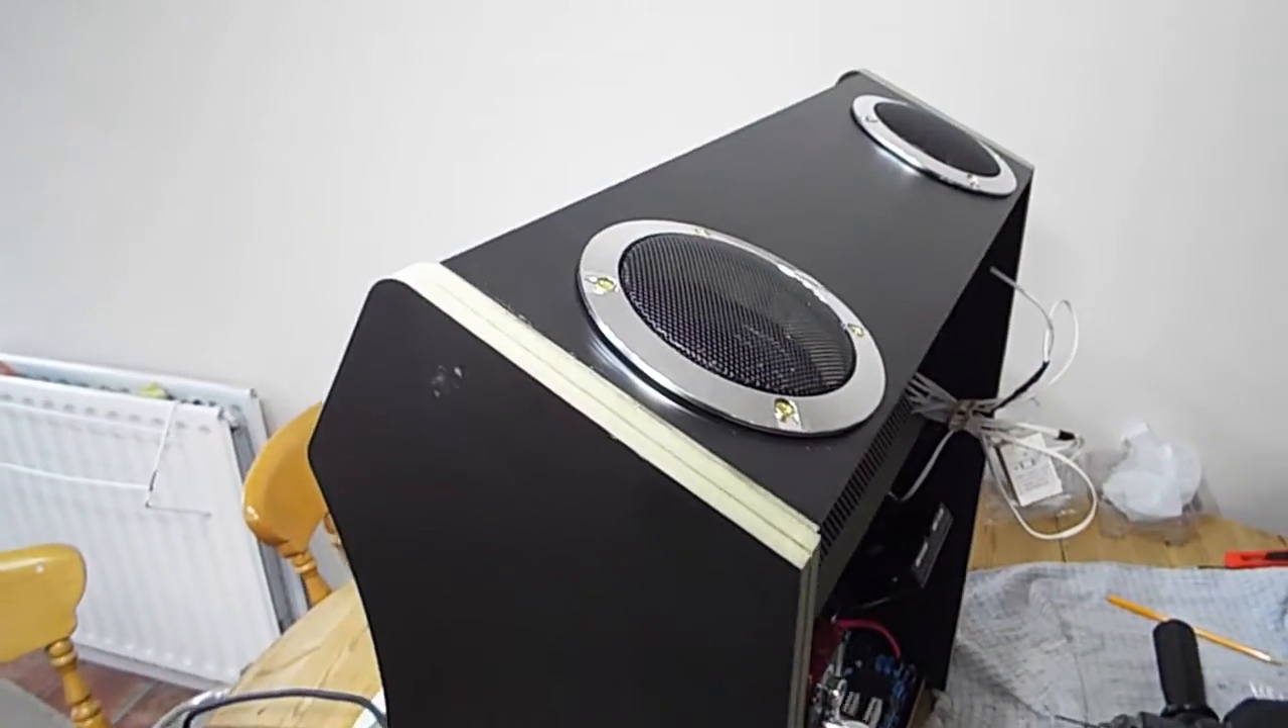So, I've got the speaker covers on.